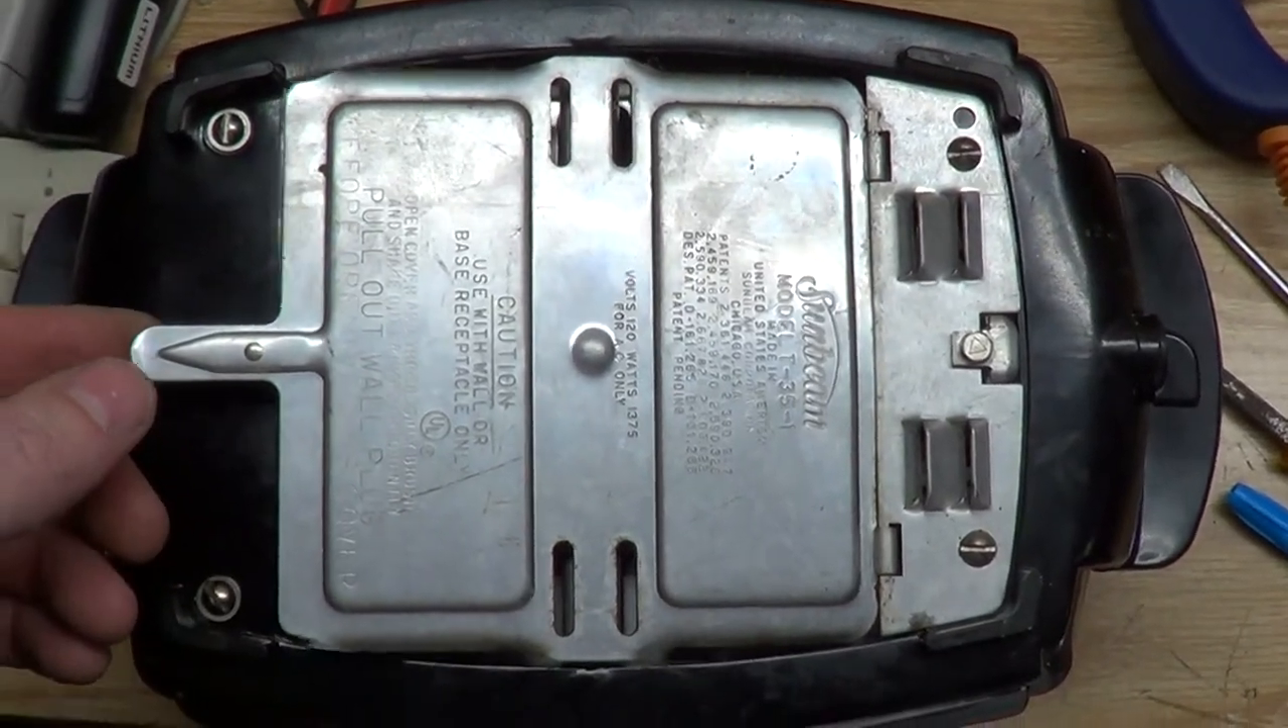I got all the screws back in, everything back together.